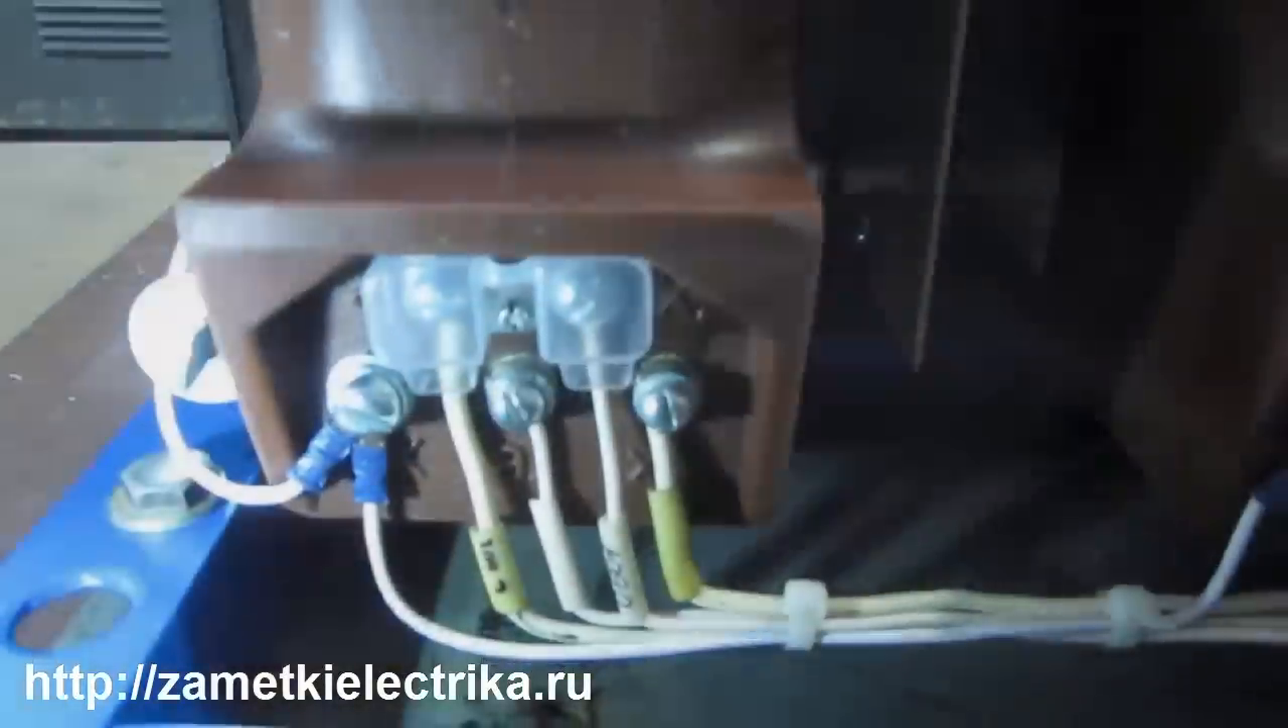Я установил Крышки Для Опломбировки Для дальнейшей Опломбировки.